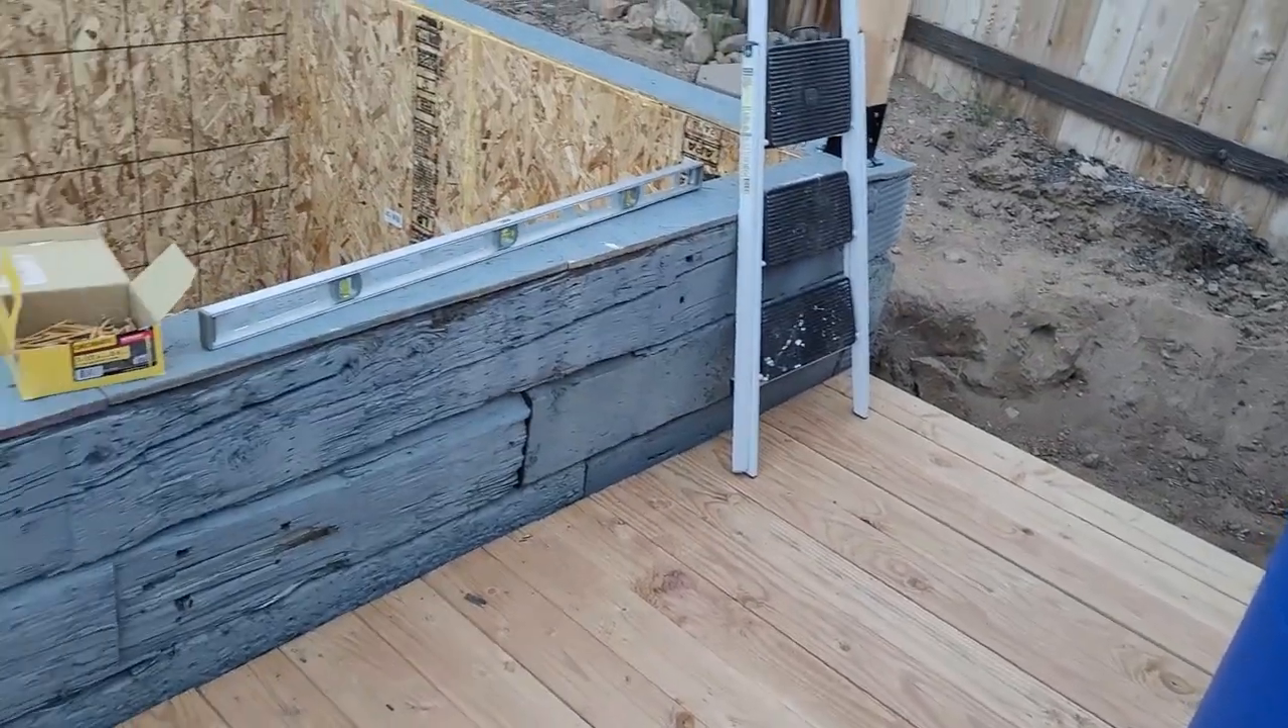That's the filter house floor finished off.